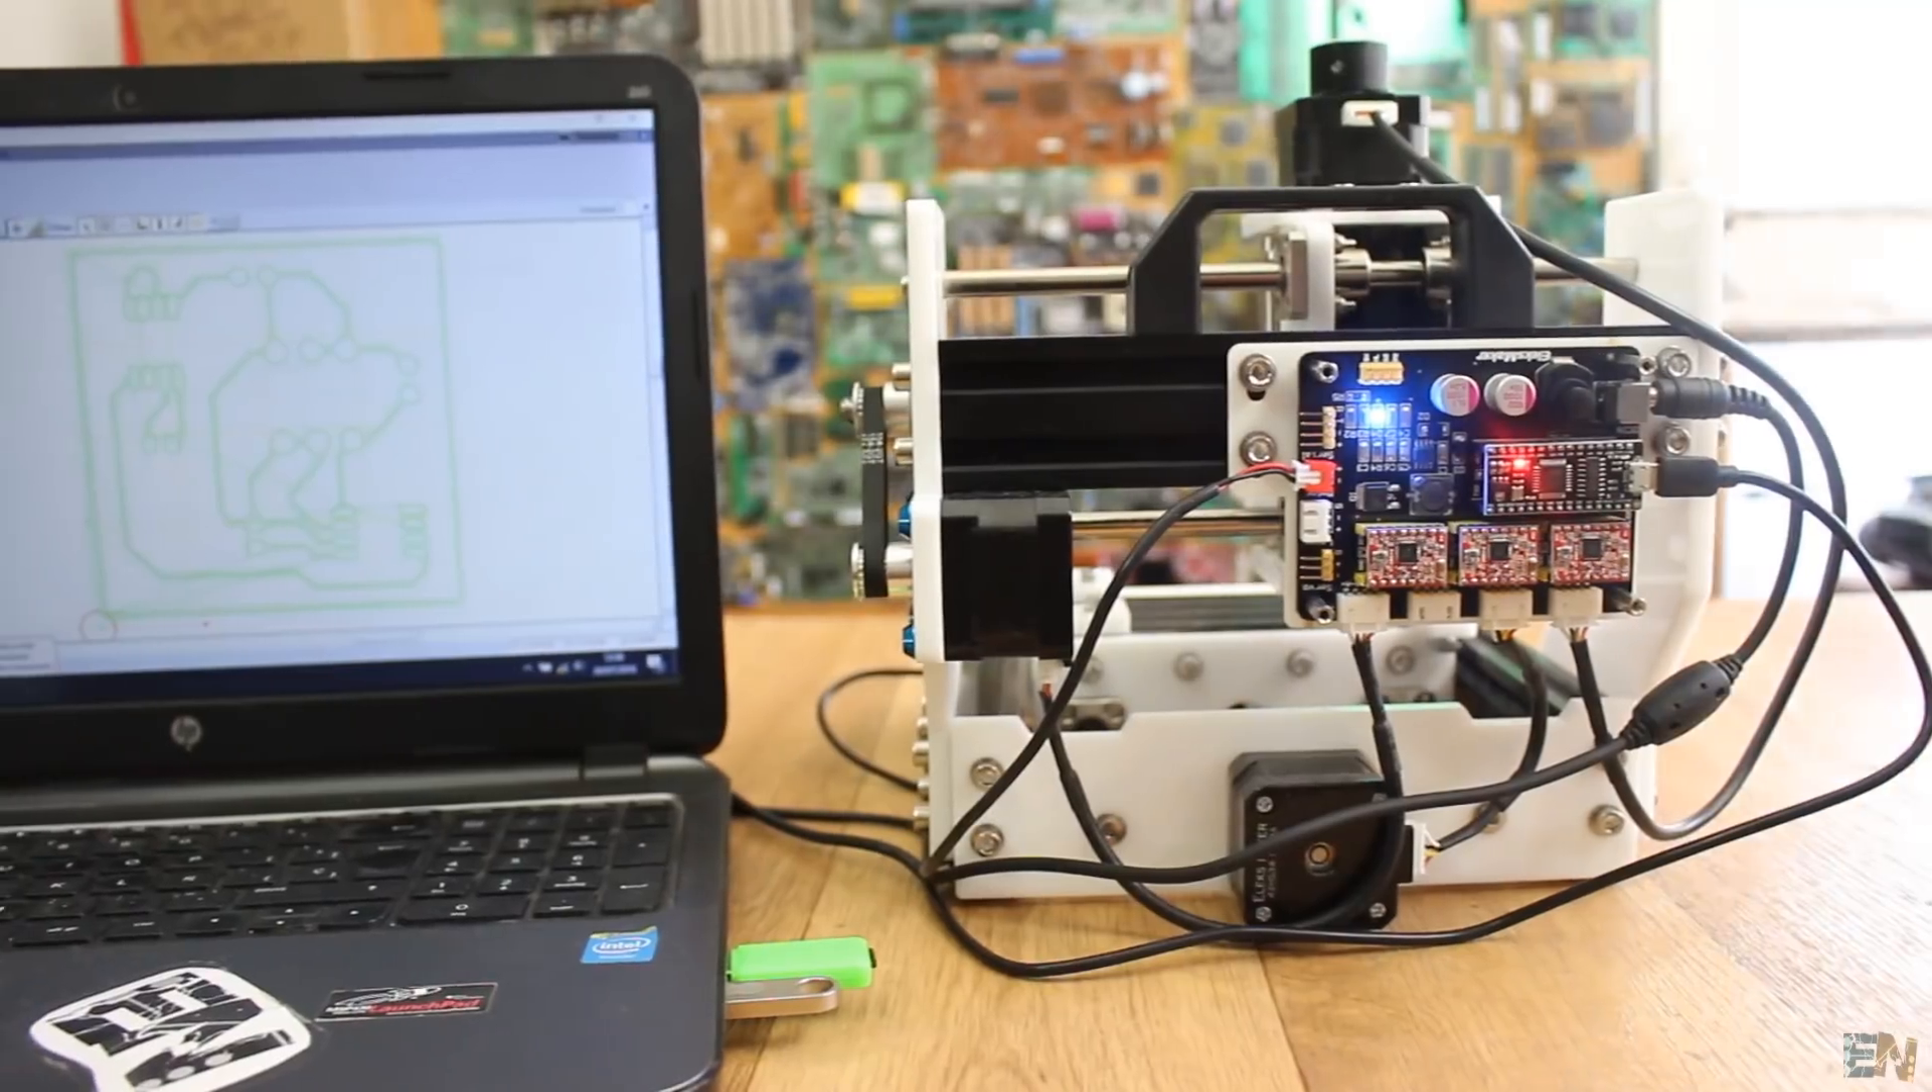The controller board is placed here on the back of the machine, but I removed the back plastic cover in order to see the connectors better.